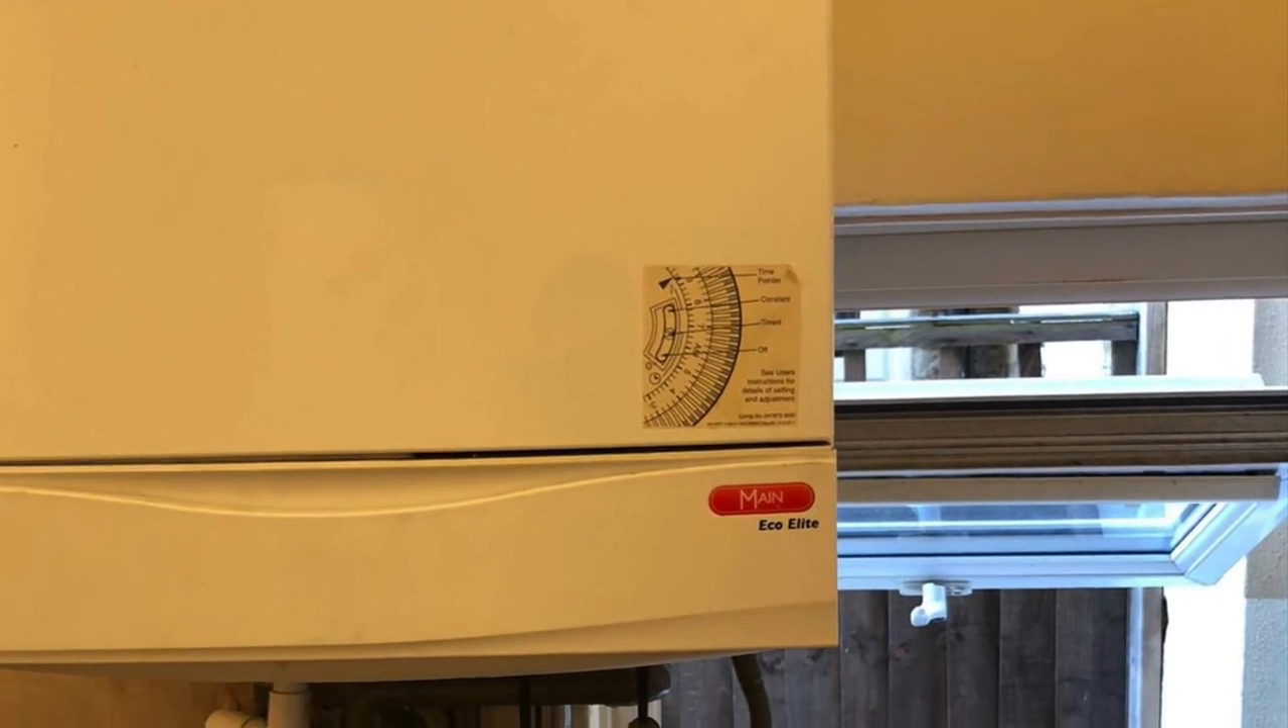It's a main eco elite and it's too close to the window it actually overlaps the window.